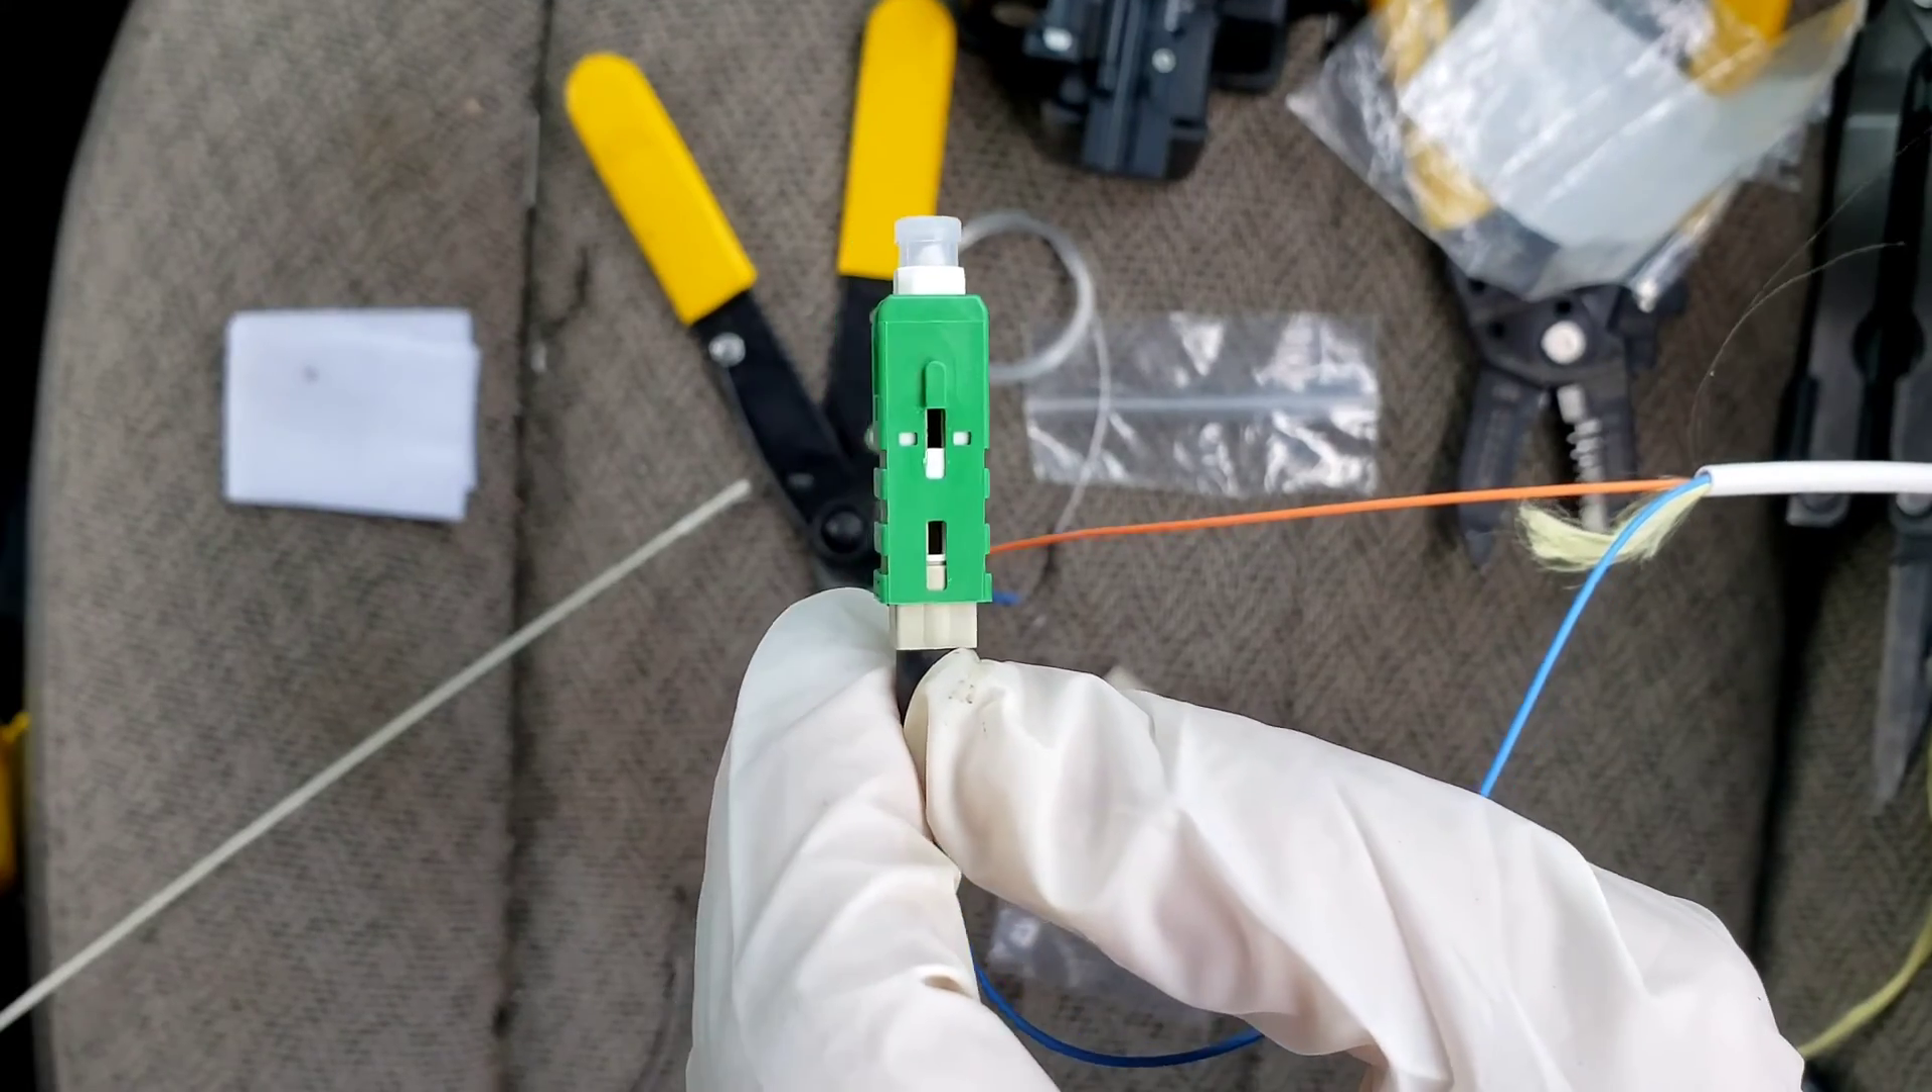There we have now put a fiber end on your drop cable.